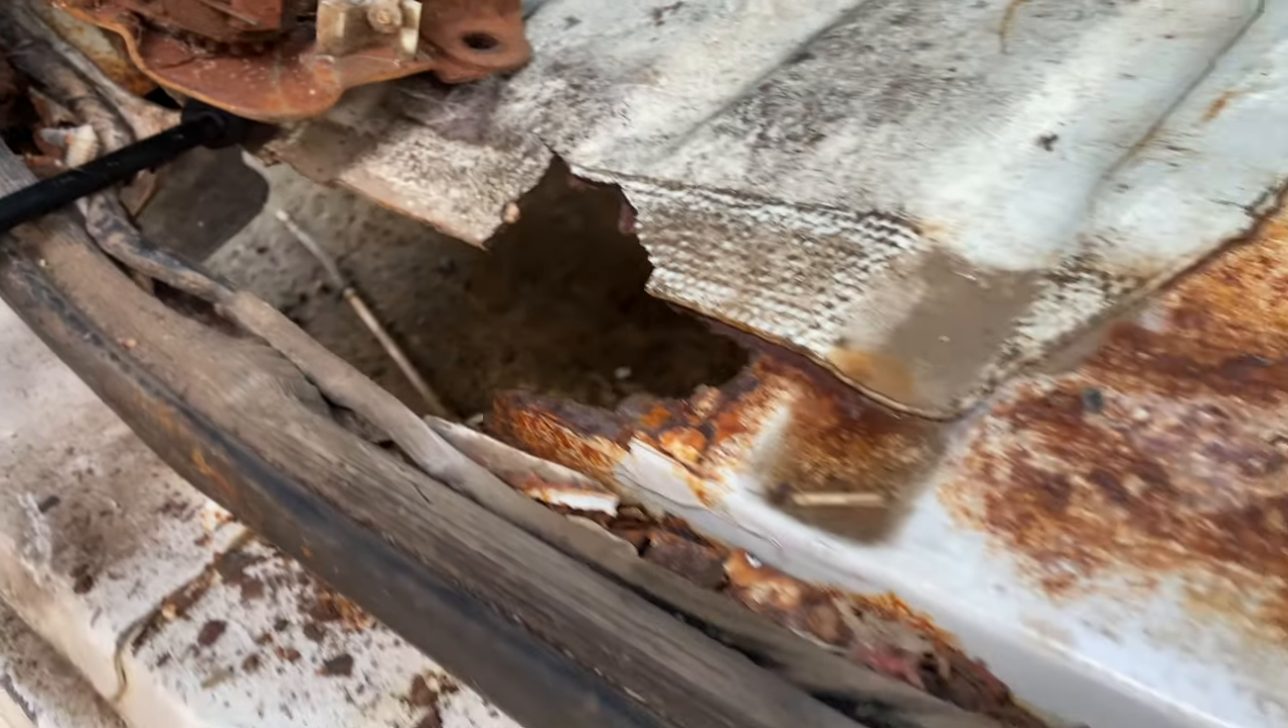Now with the carpet removed we can see a lot better some of the rust that we have going on here.